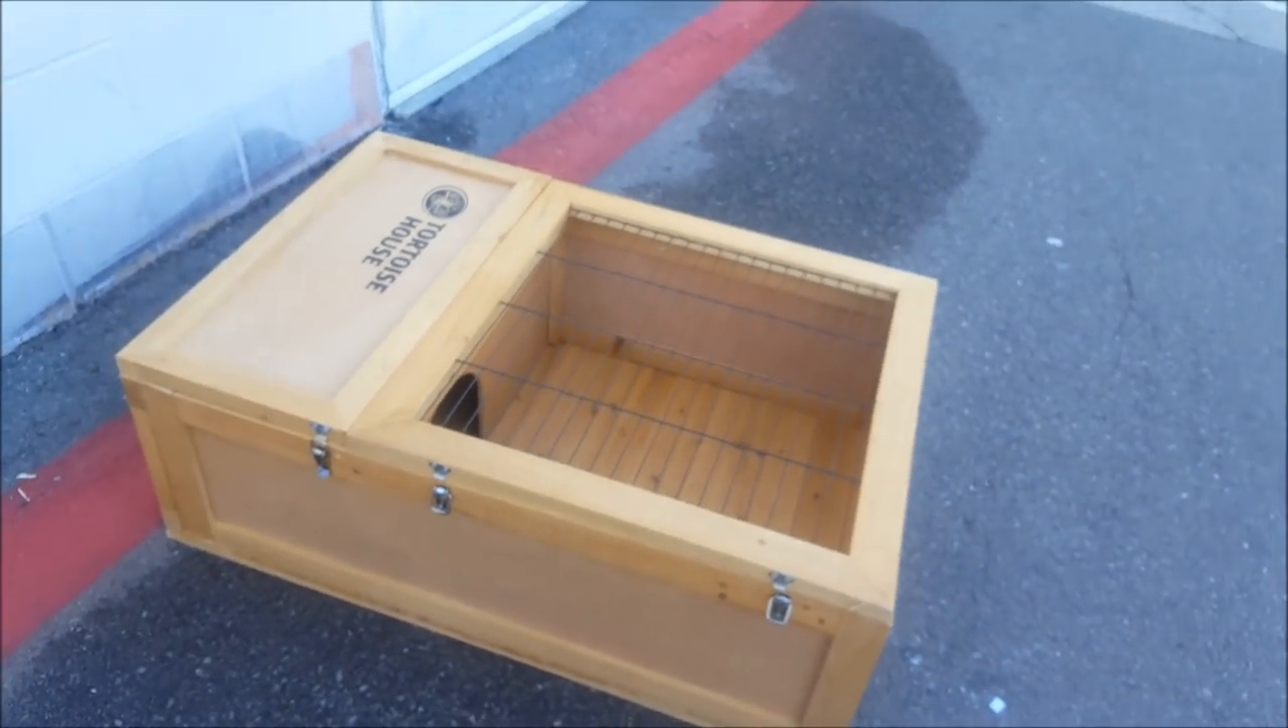The Zoo Med tortoise house is now assembled and ready for the setup for animal of your choice.